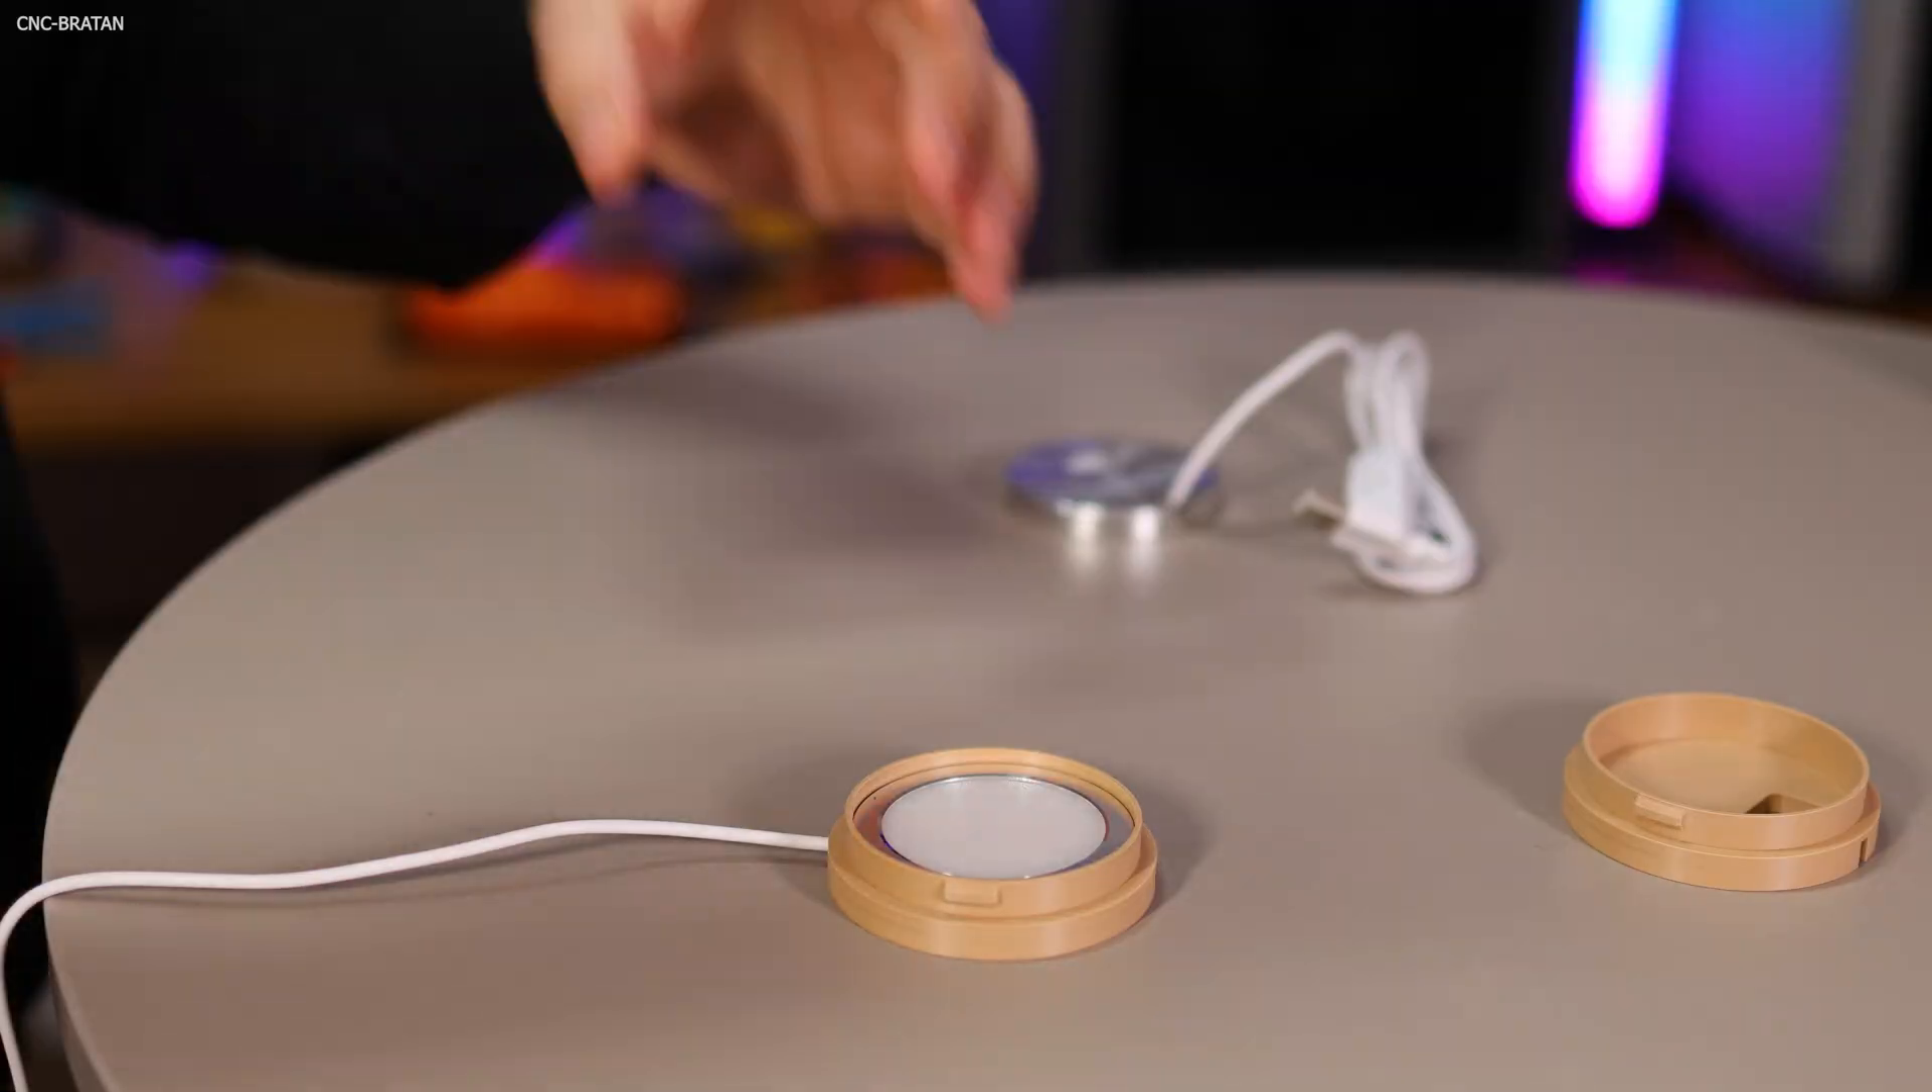Run the cable through the opening and the lamp fits perfectly inside.